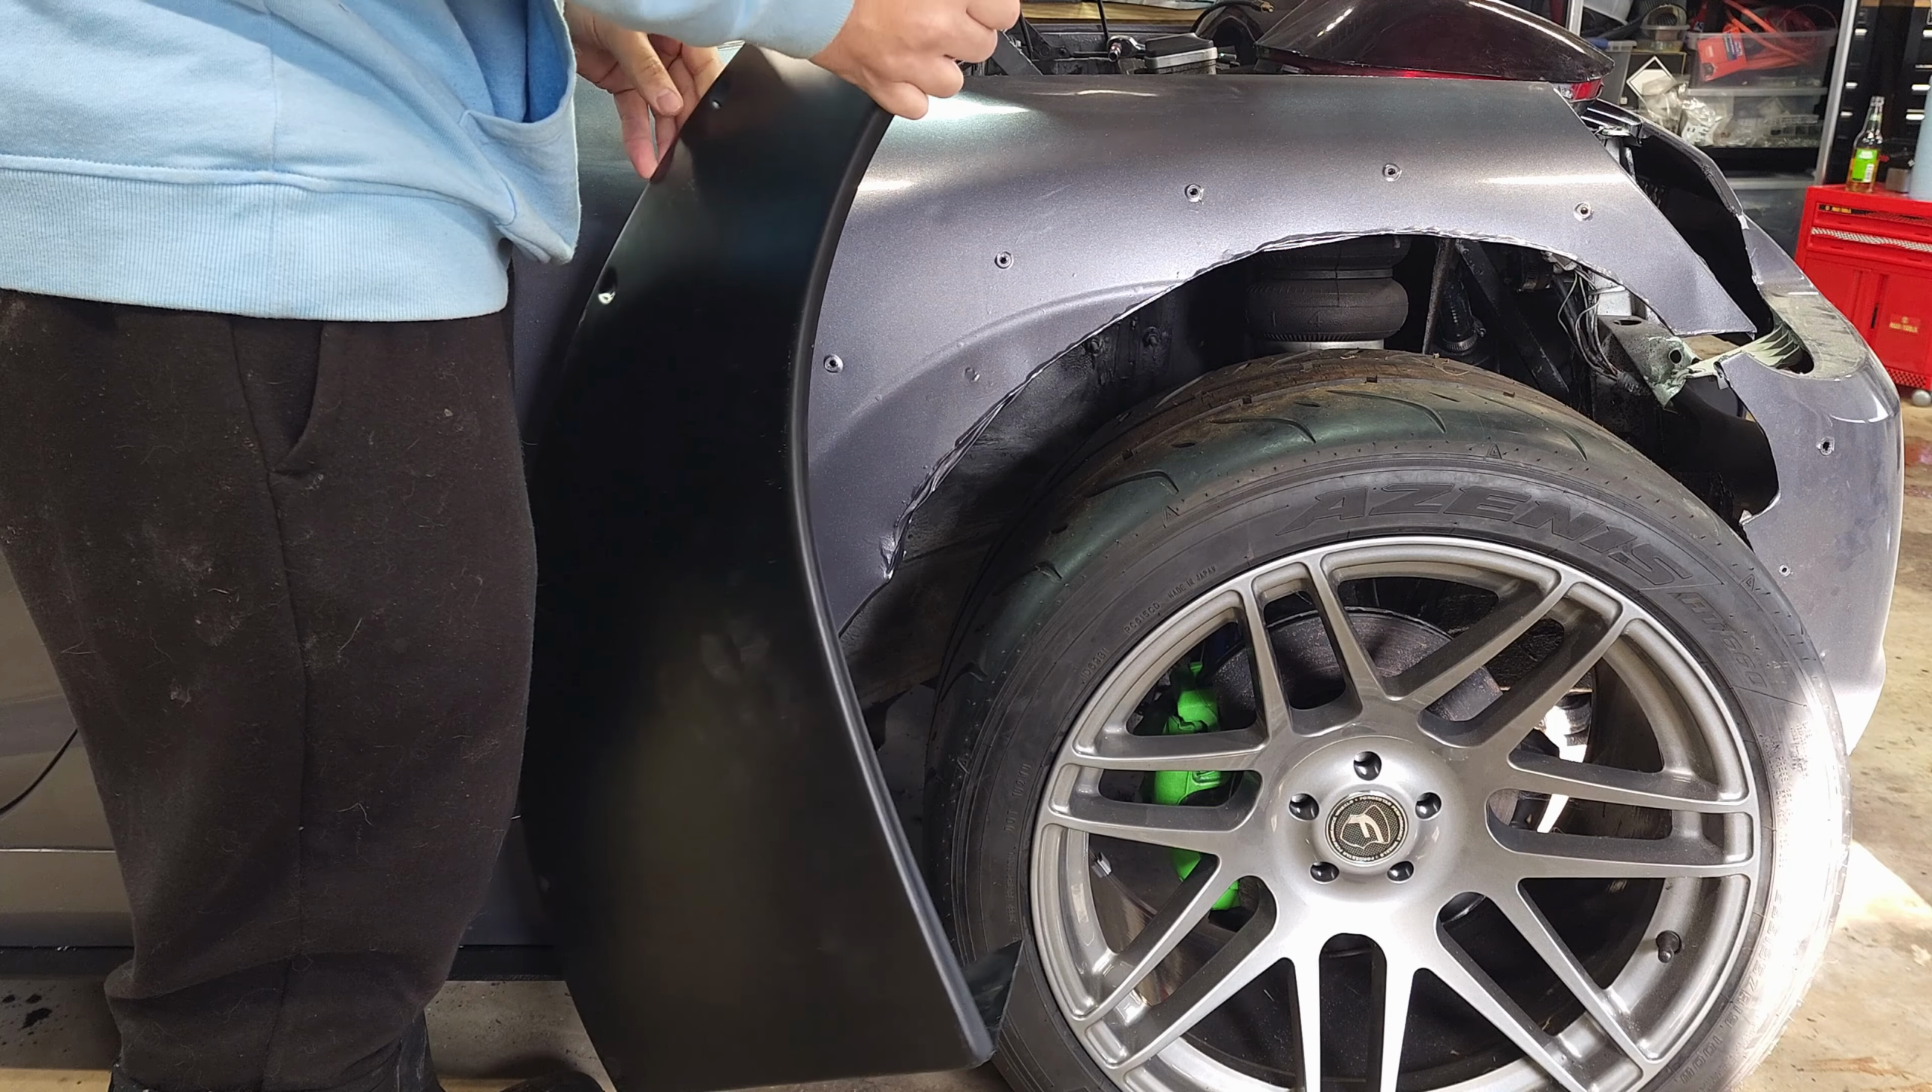With the new wheels and tires they're much wider. They stick out like six inches past the quarter panel.